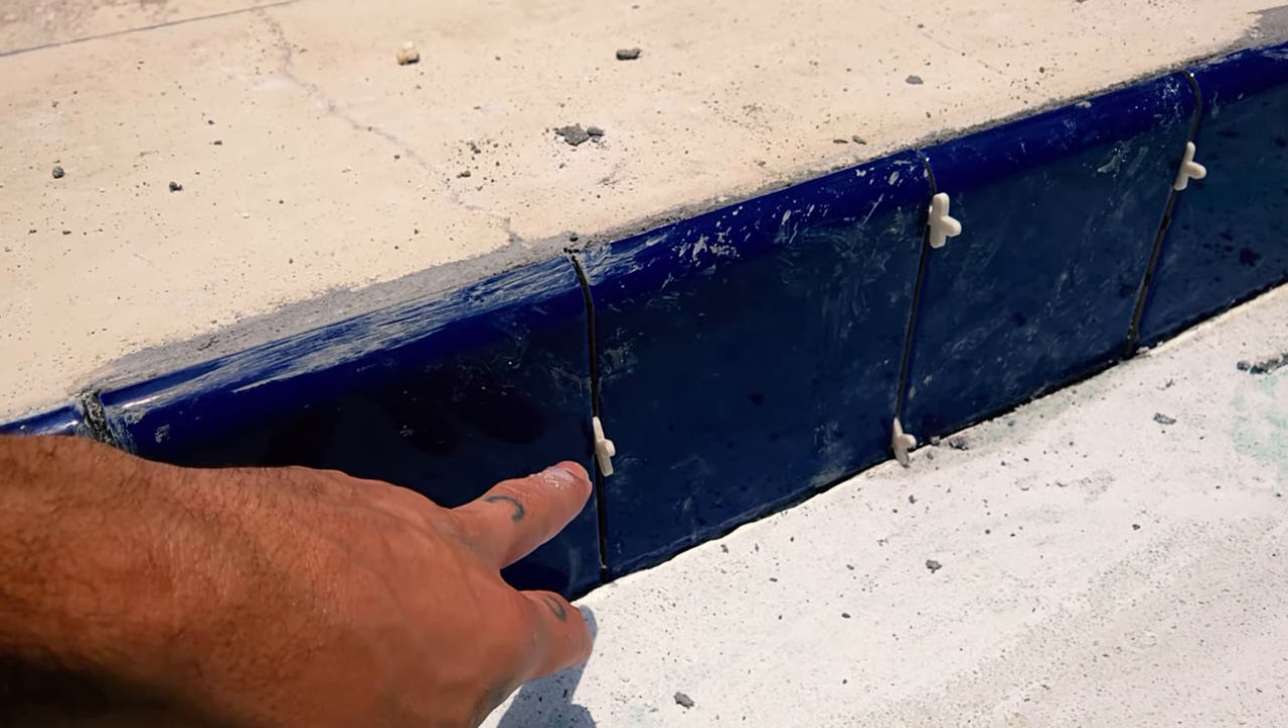You can see how the spacers help it keep that space right between the tile.